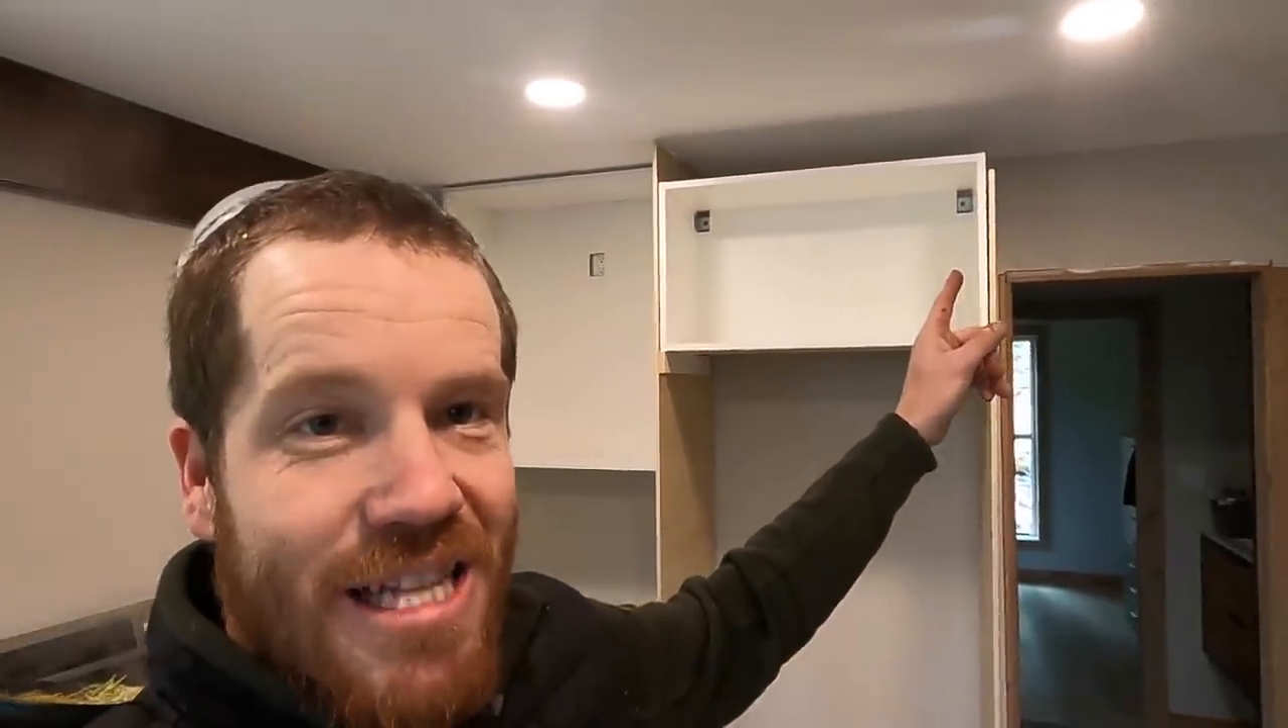On this side it's short of the ceiling.